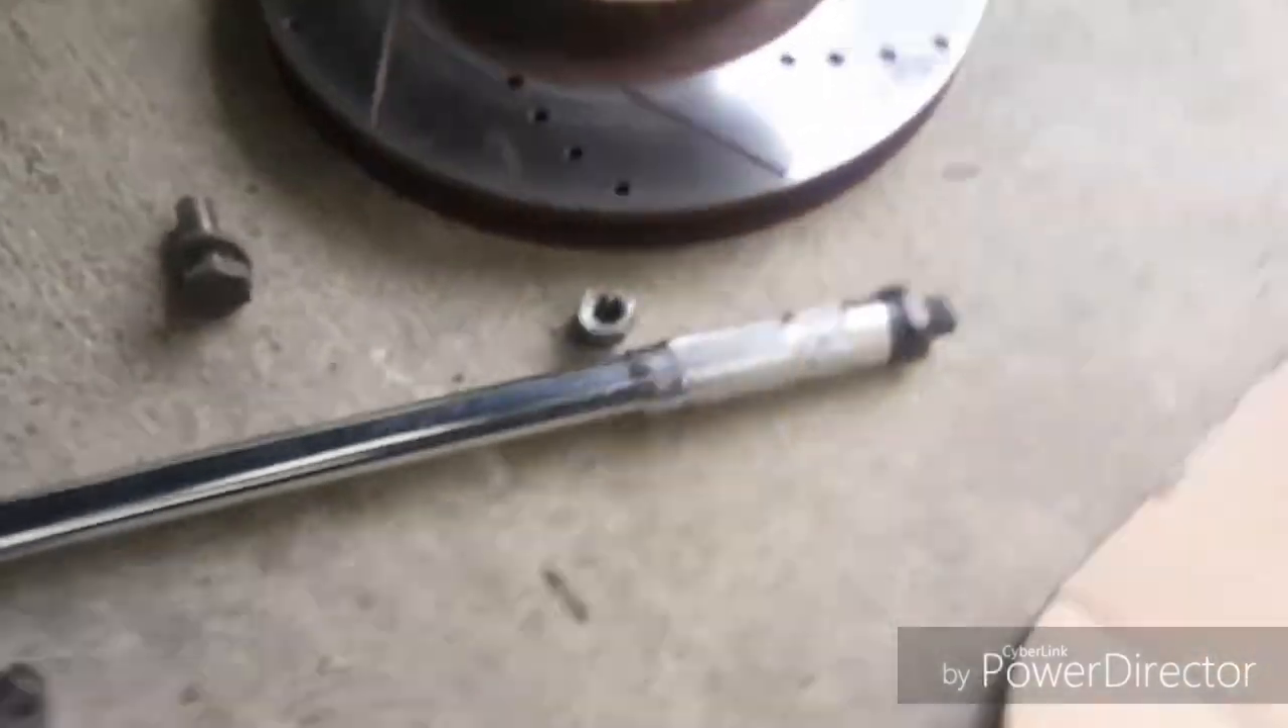So there we go we got the rotor out you know just these two bolts managed to get the rotor out.